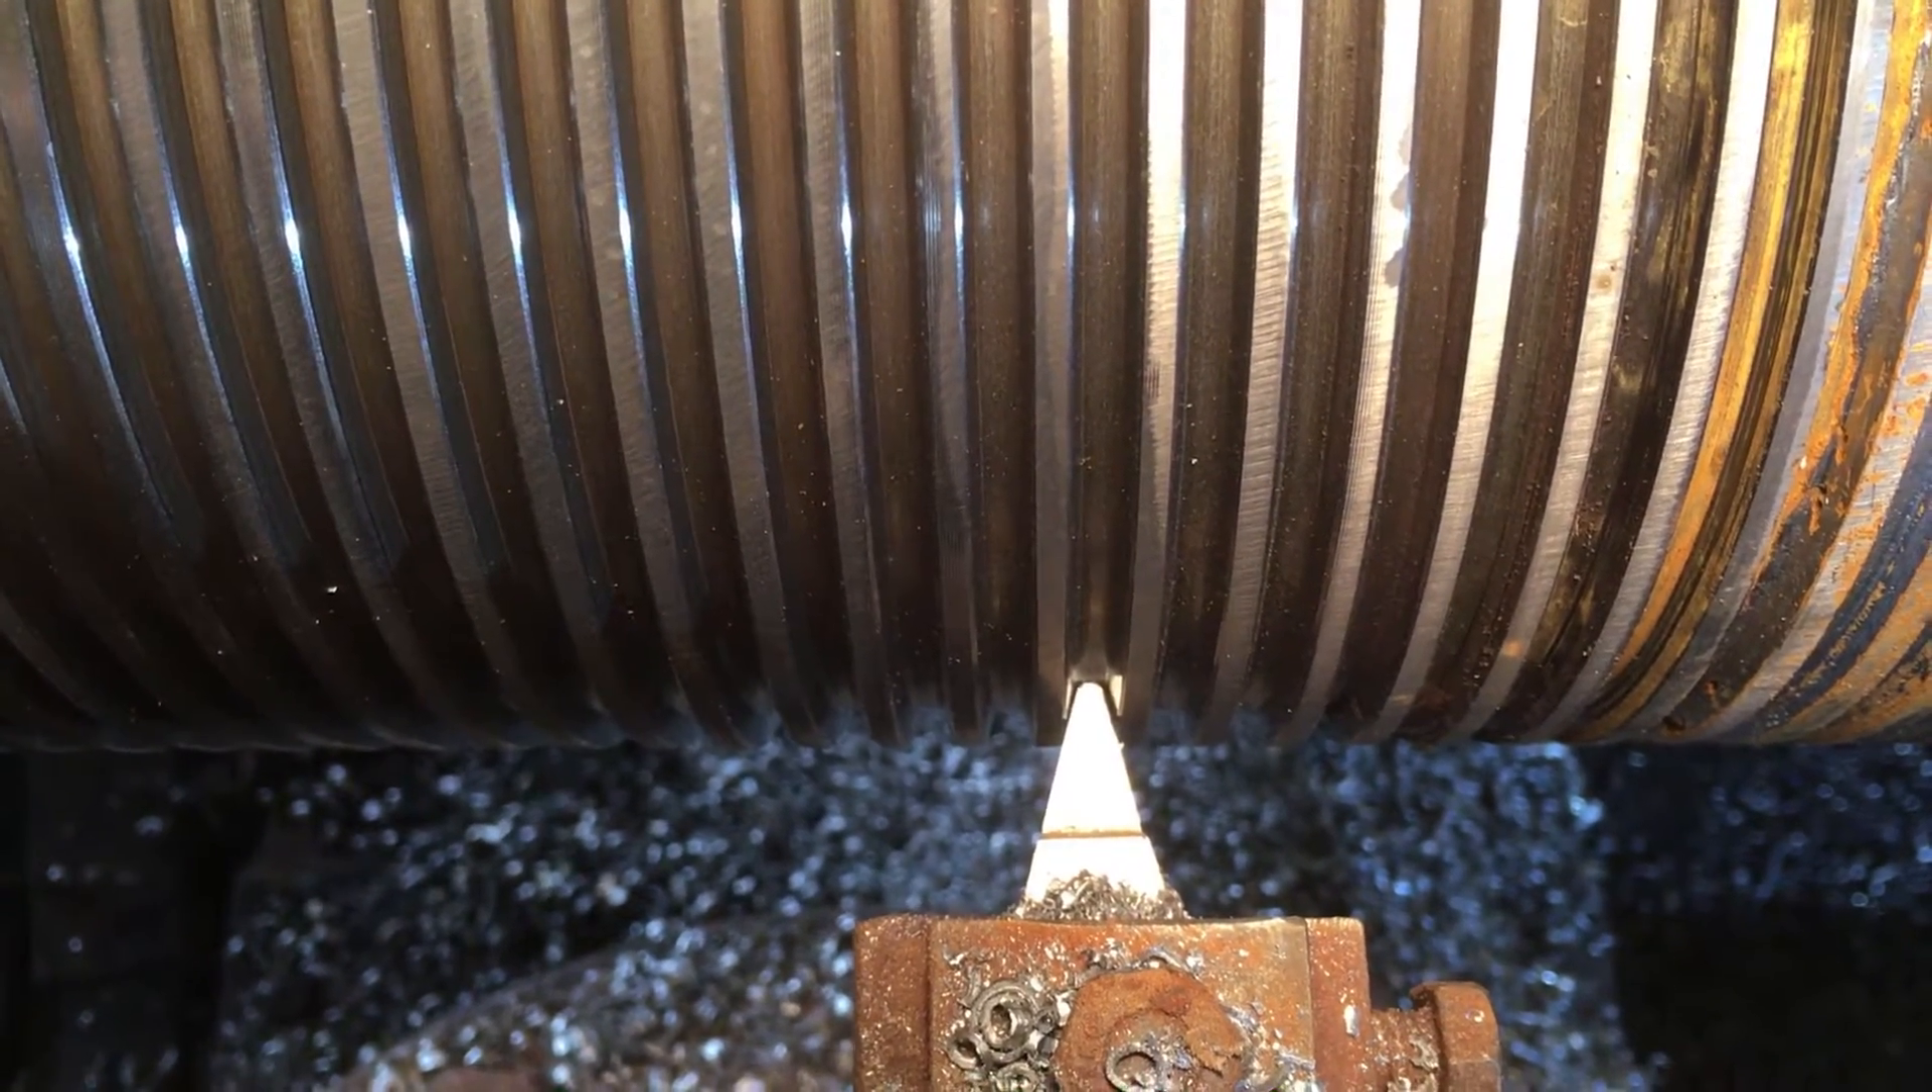If we go ahead with the cross slide see the tool is bang in between the two threads that's where we want our tool to be right.